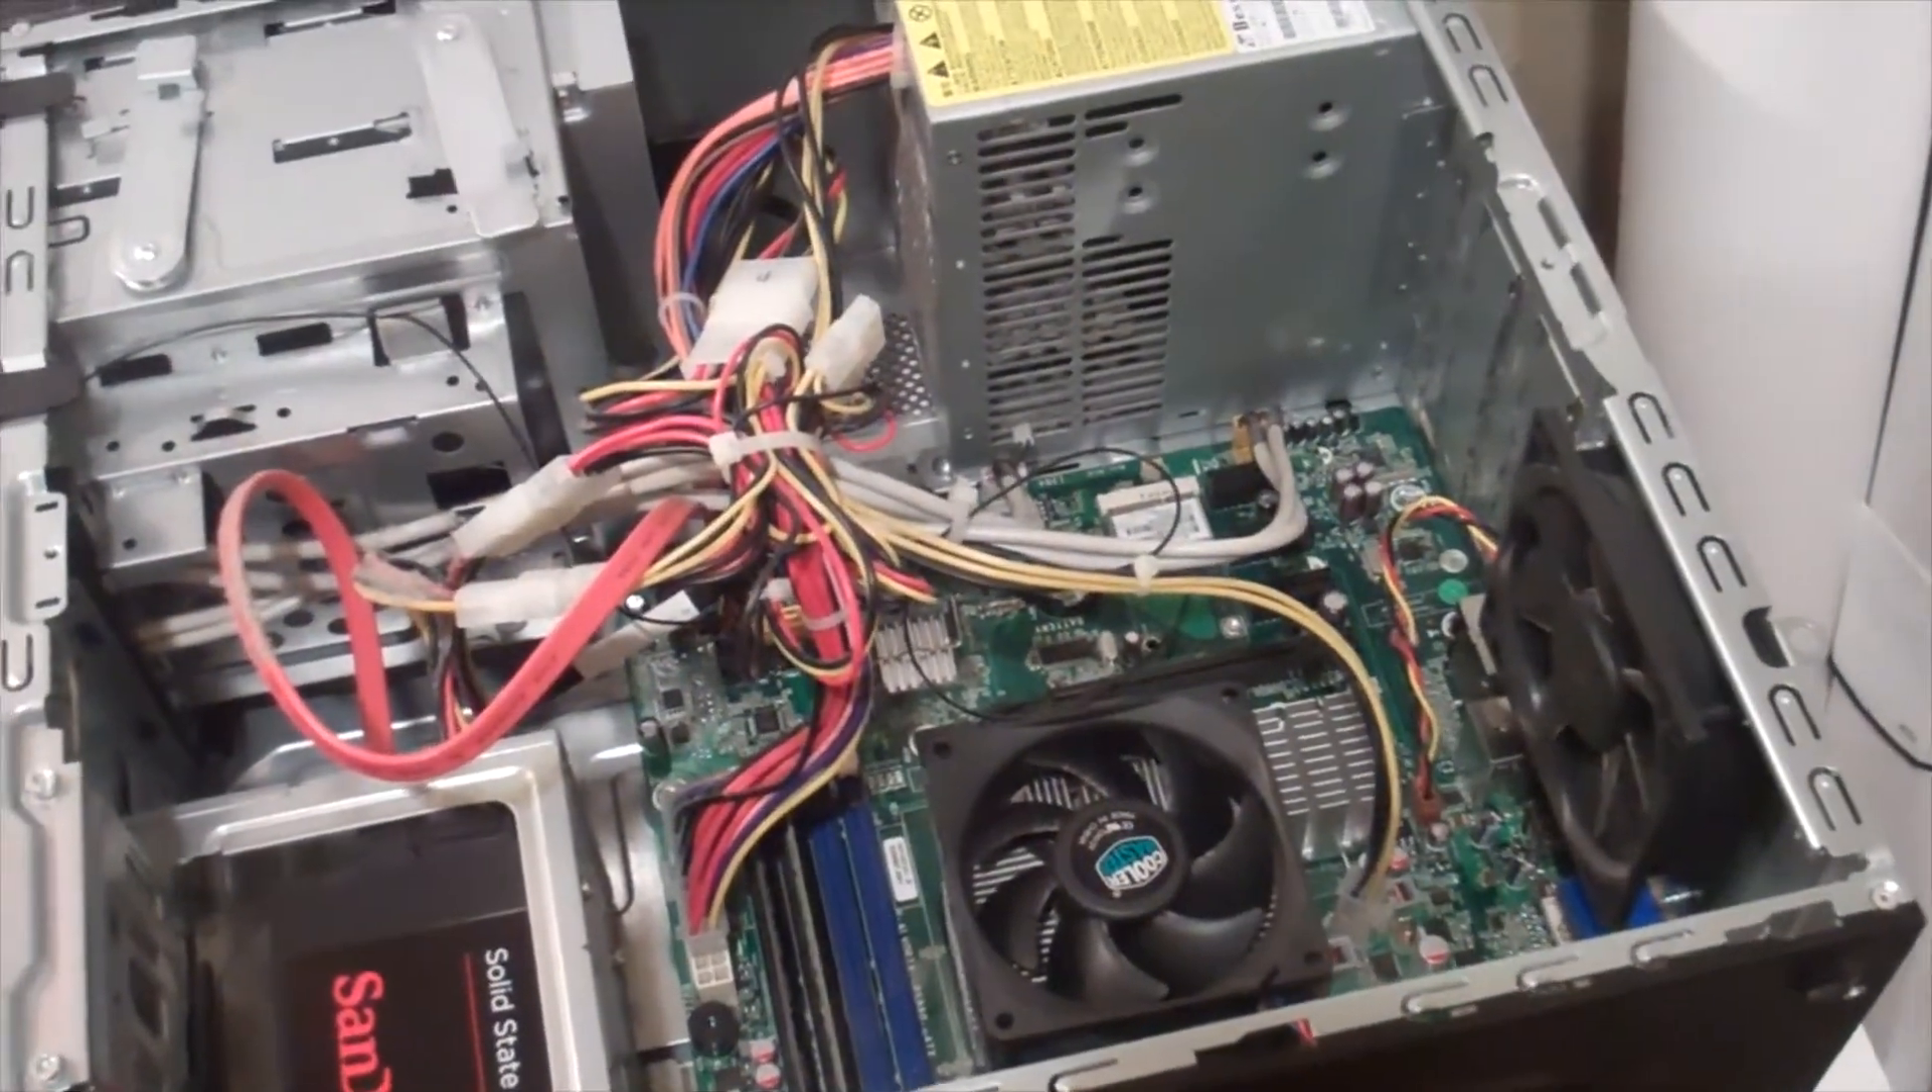All right everybody got the cover off and as you can see it's actually pretty clean in here.